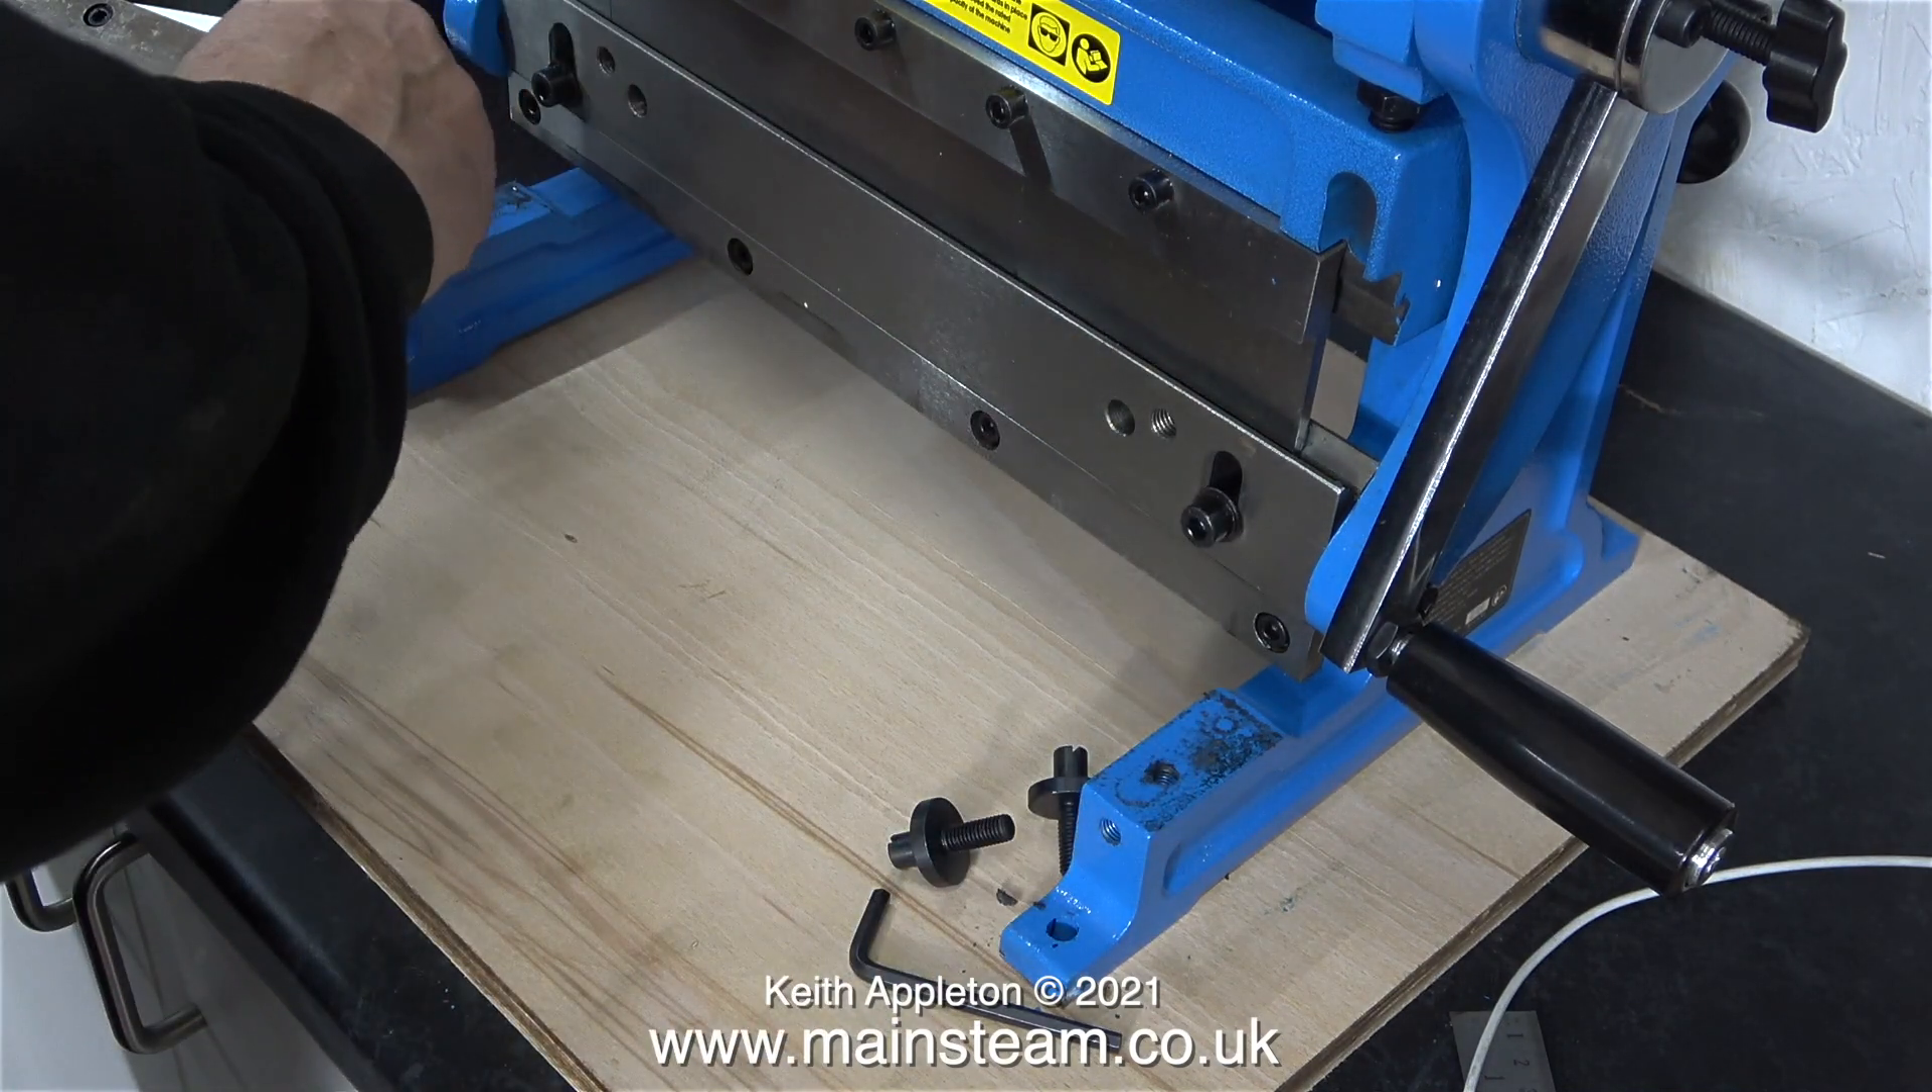I've removed the two adjusters which allow the table to be moved towards the blade or away from it, and now, using my deep hole marker, I can make a mark on the plywood through the holes in the casting.